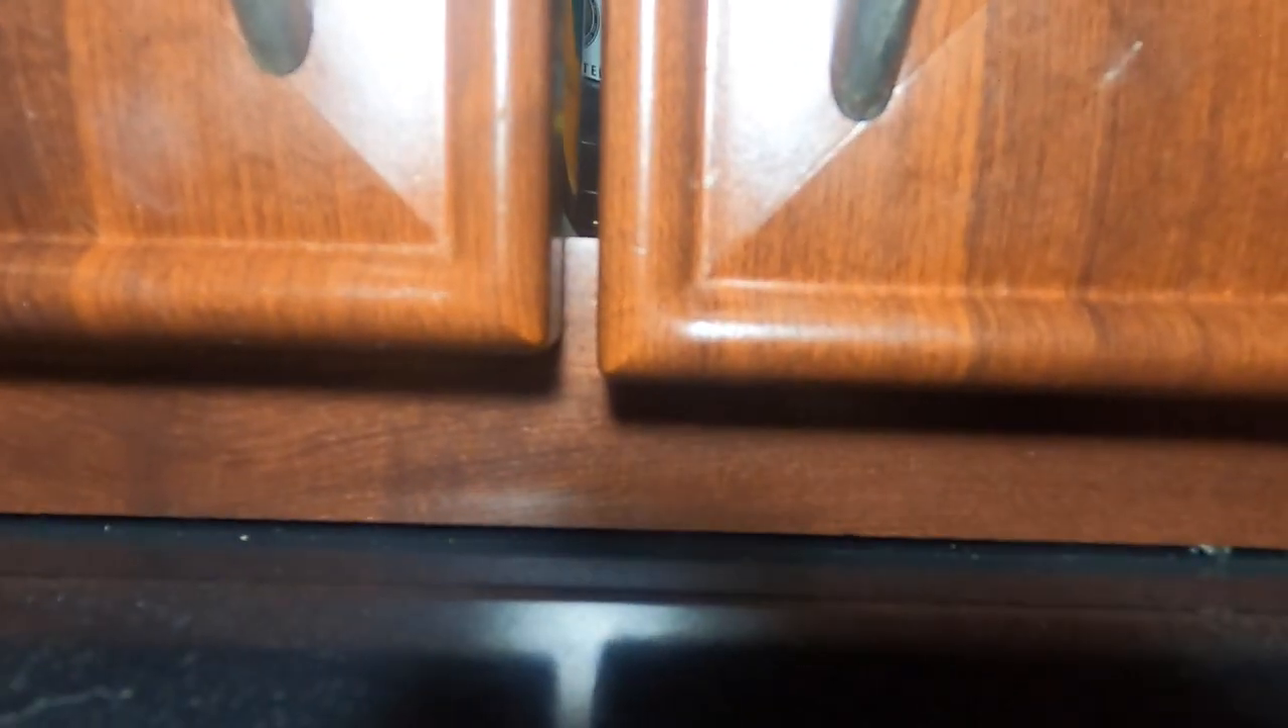And now the door's not shaking anymore. But as you can see, it's also not level.